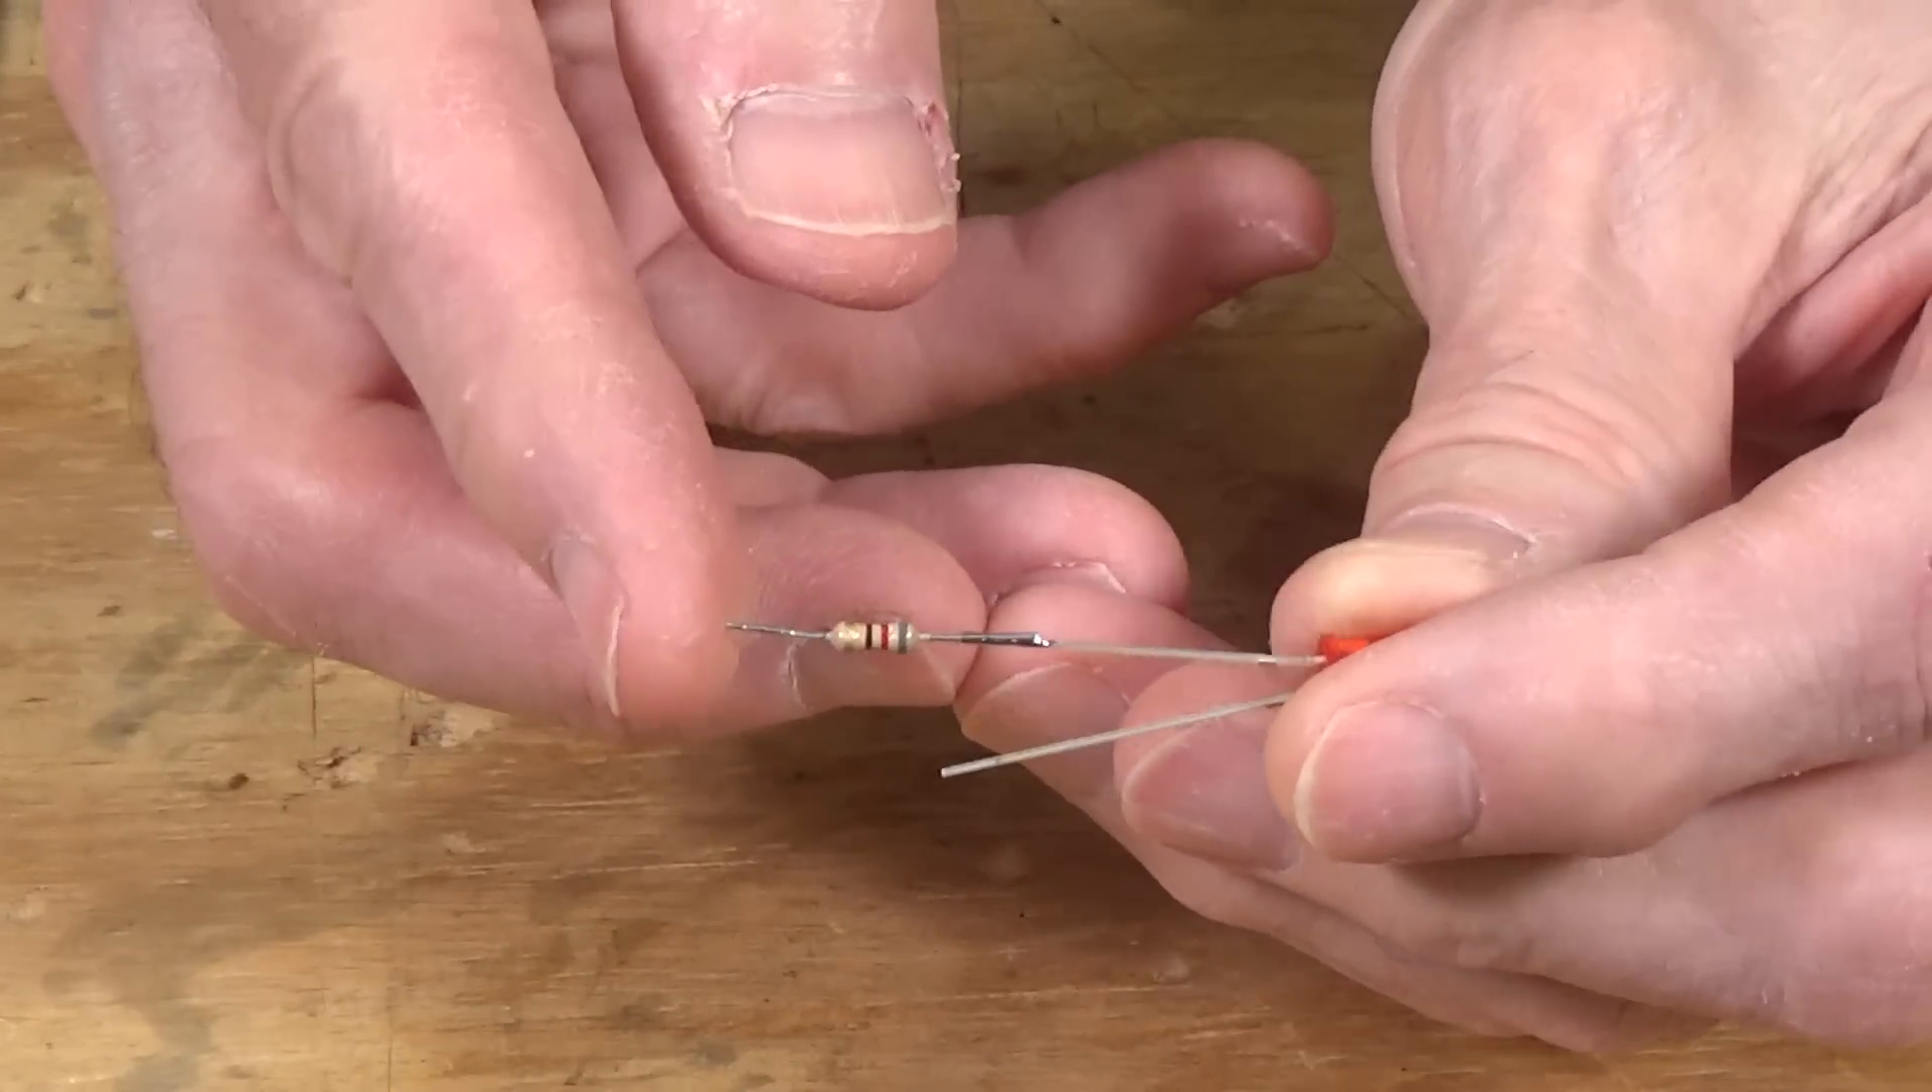You can see I've added a resistor to this leg here.